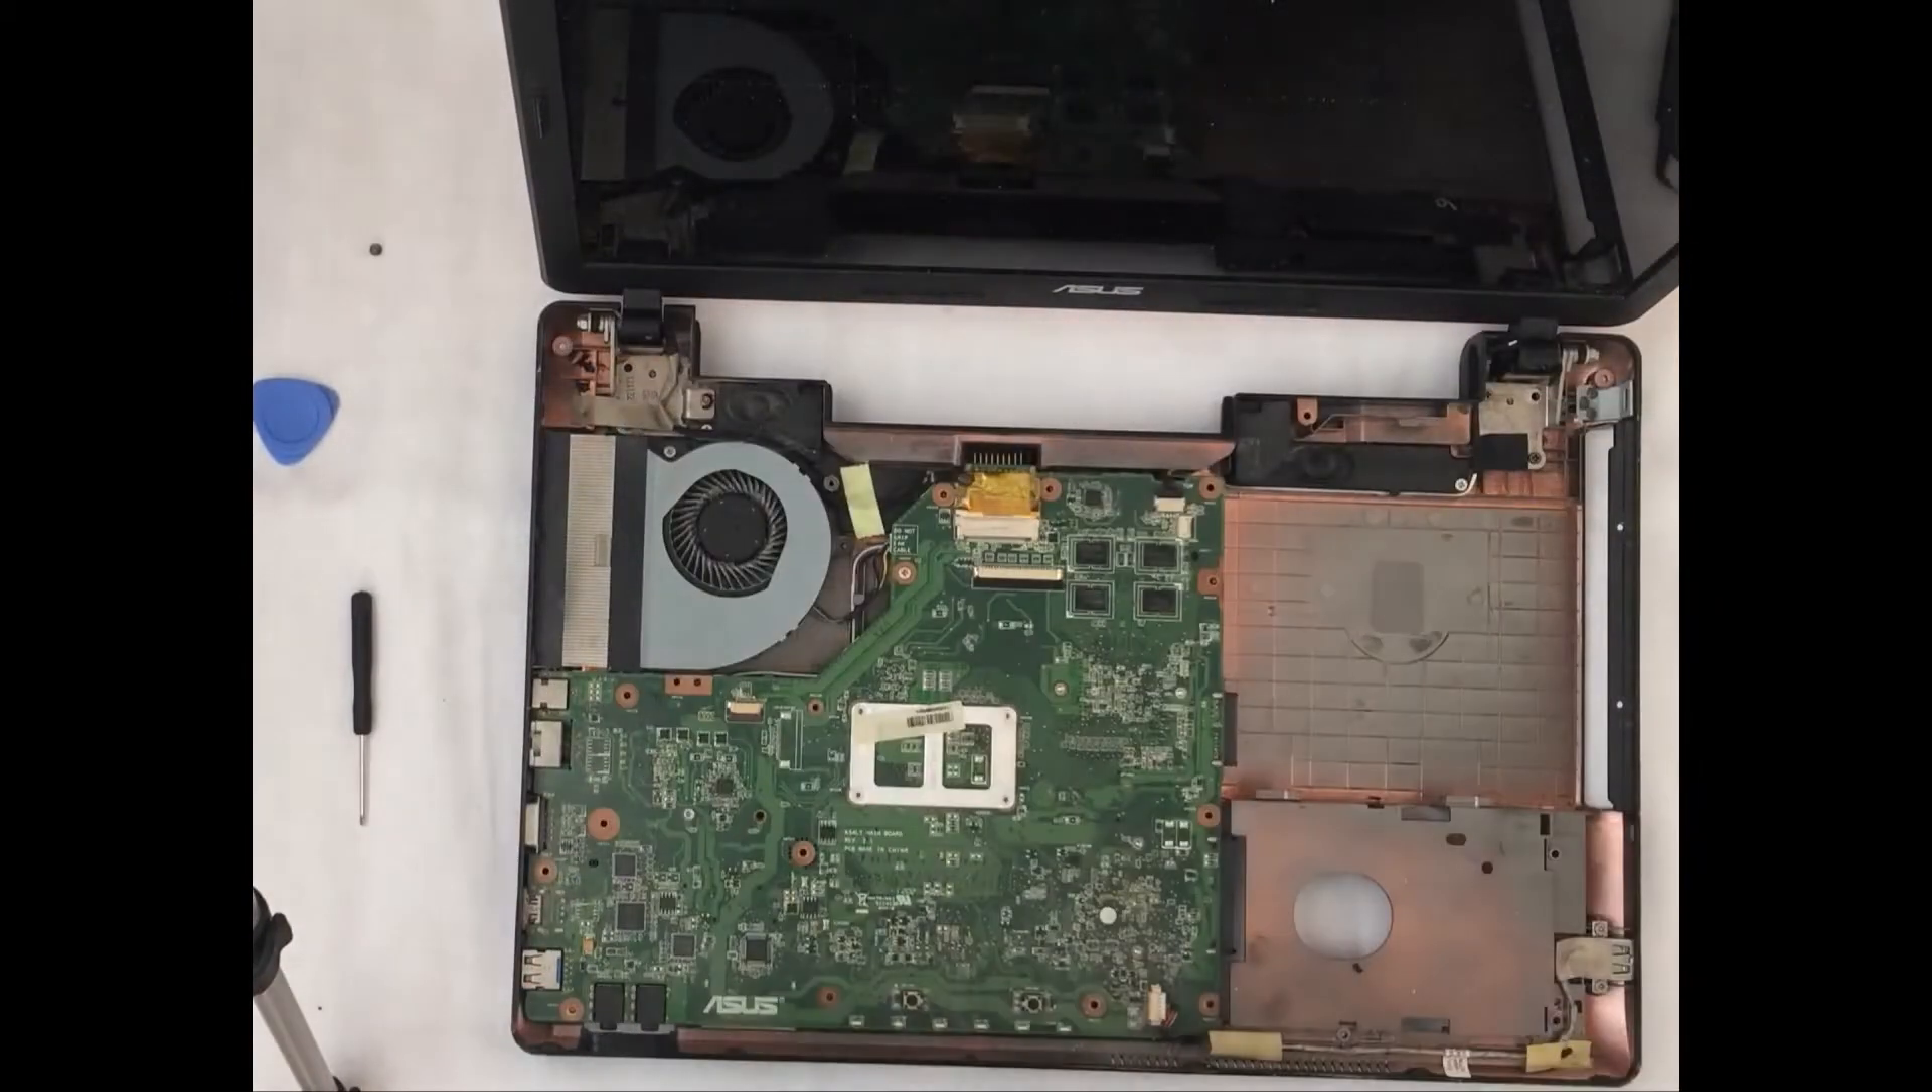Now the upper cover is removed and you can see the motherboard and the cooler and a lot of dust in it.